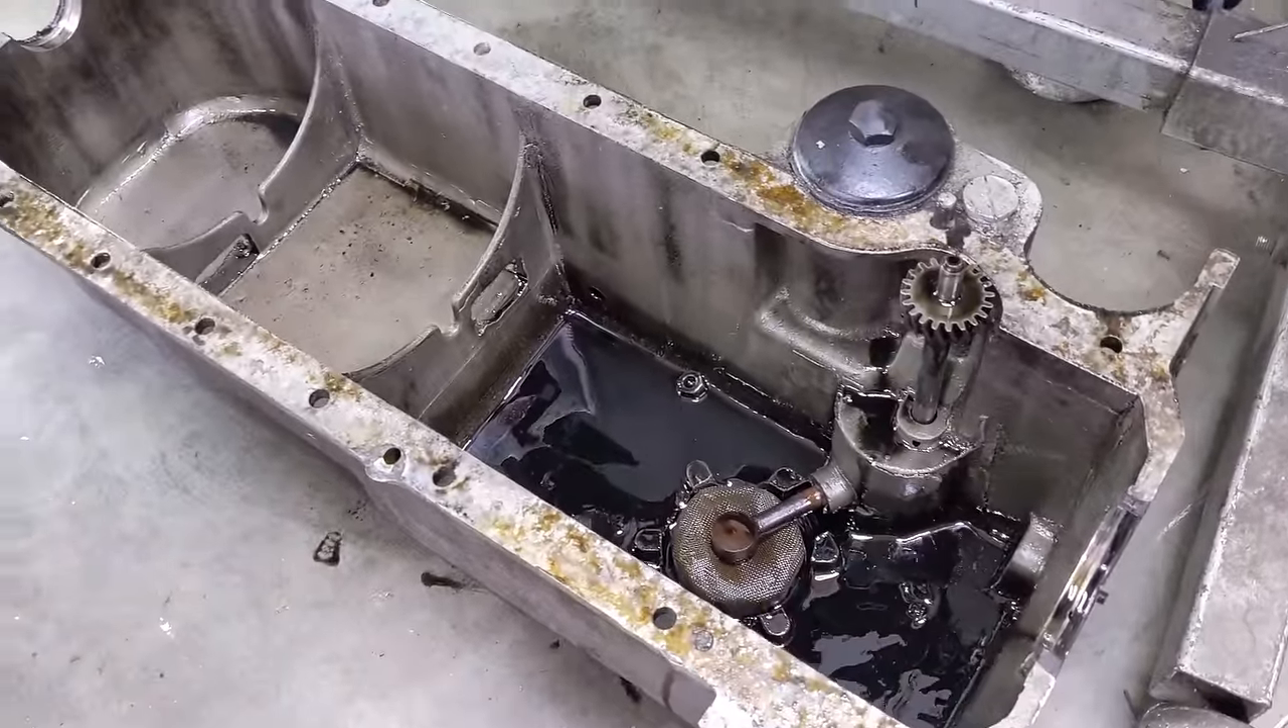All right, got that big aluminum oil pan off.